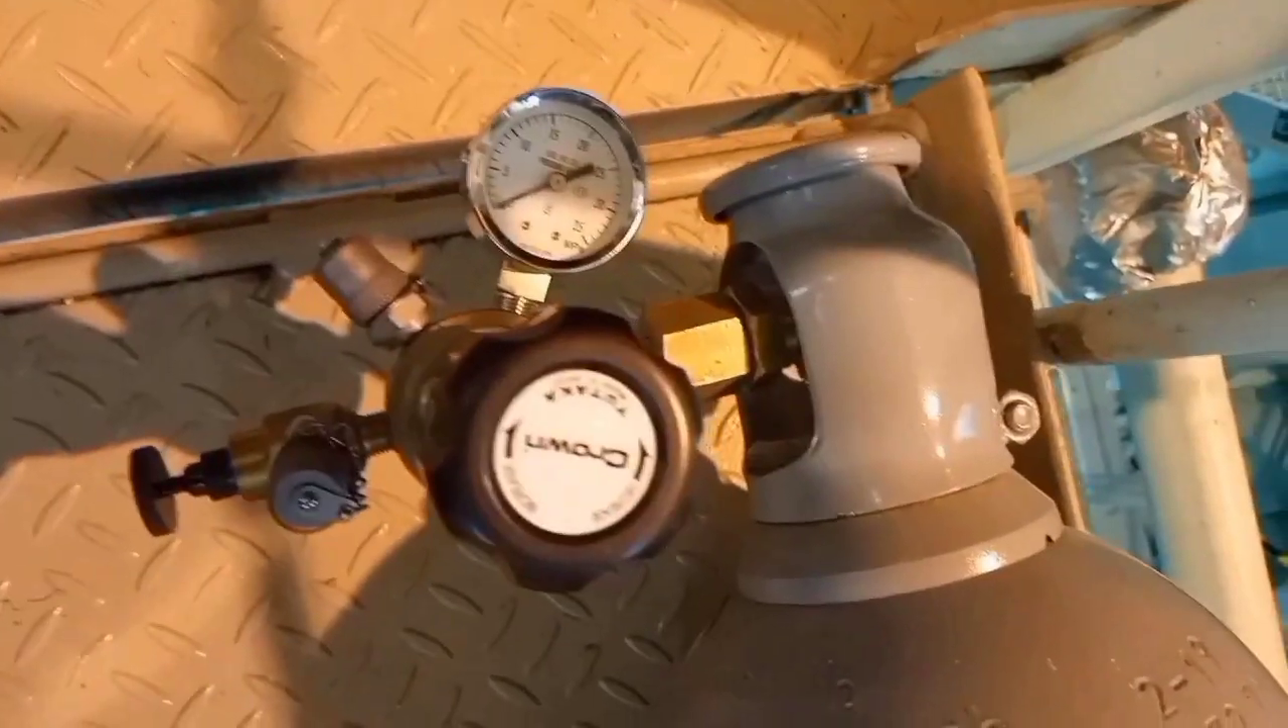So, yan na guys, nakabit na yung regulating valve assembly.